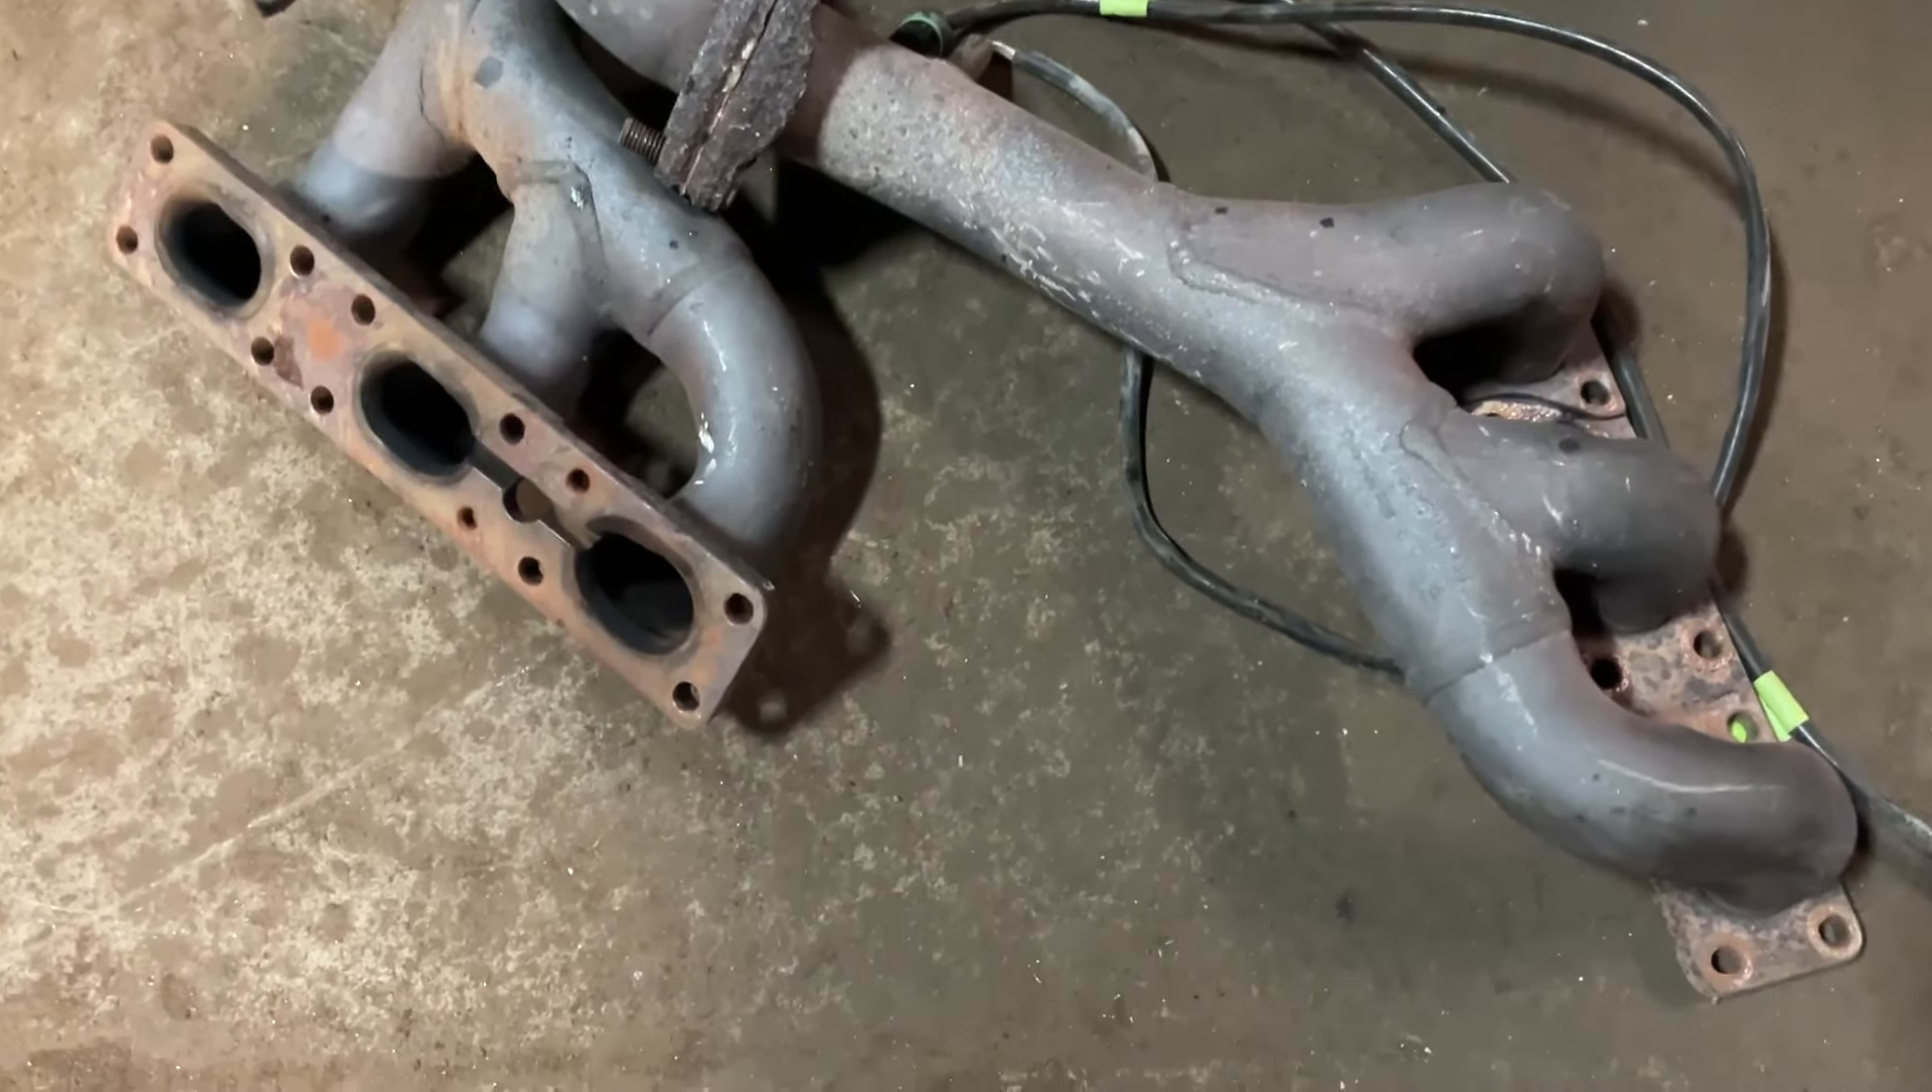Finally got the crusty manifolds off.